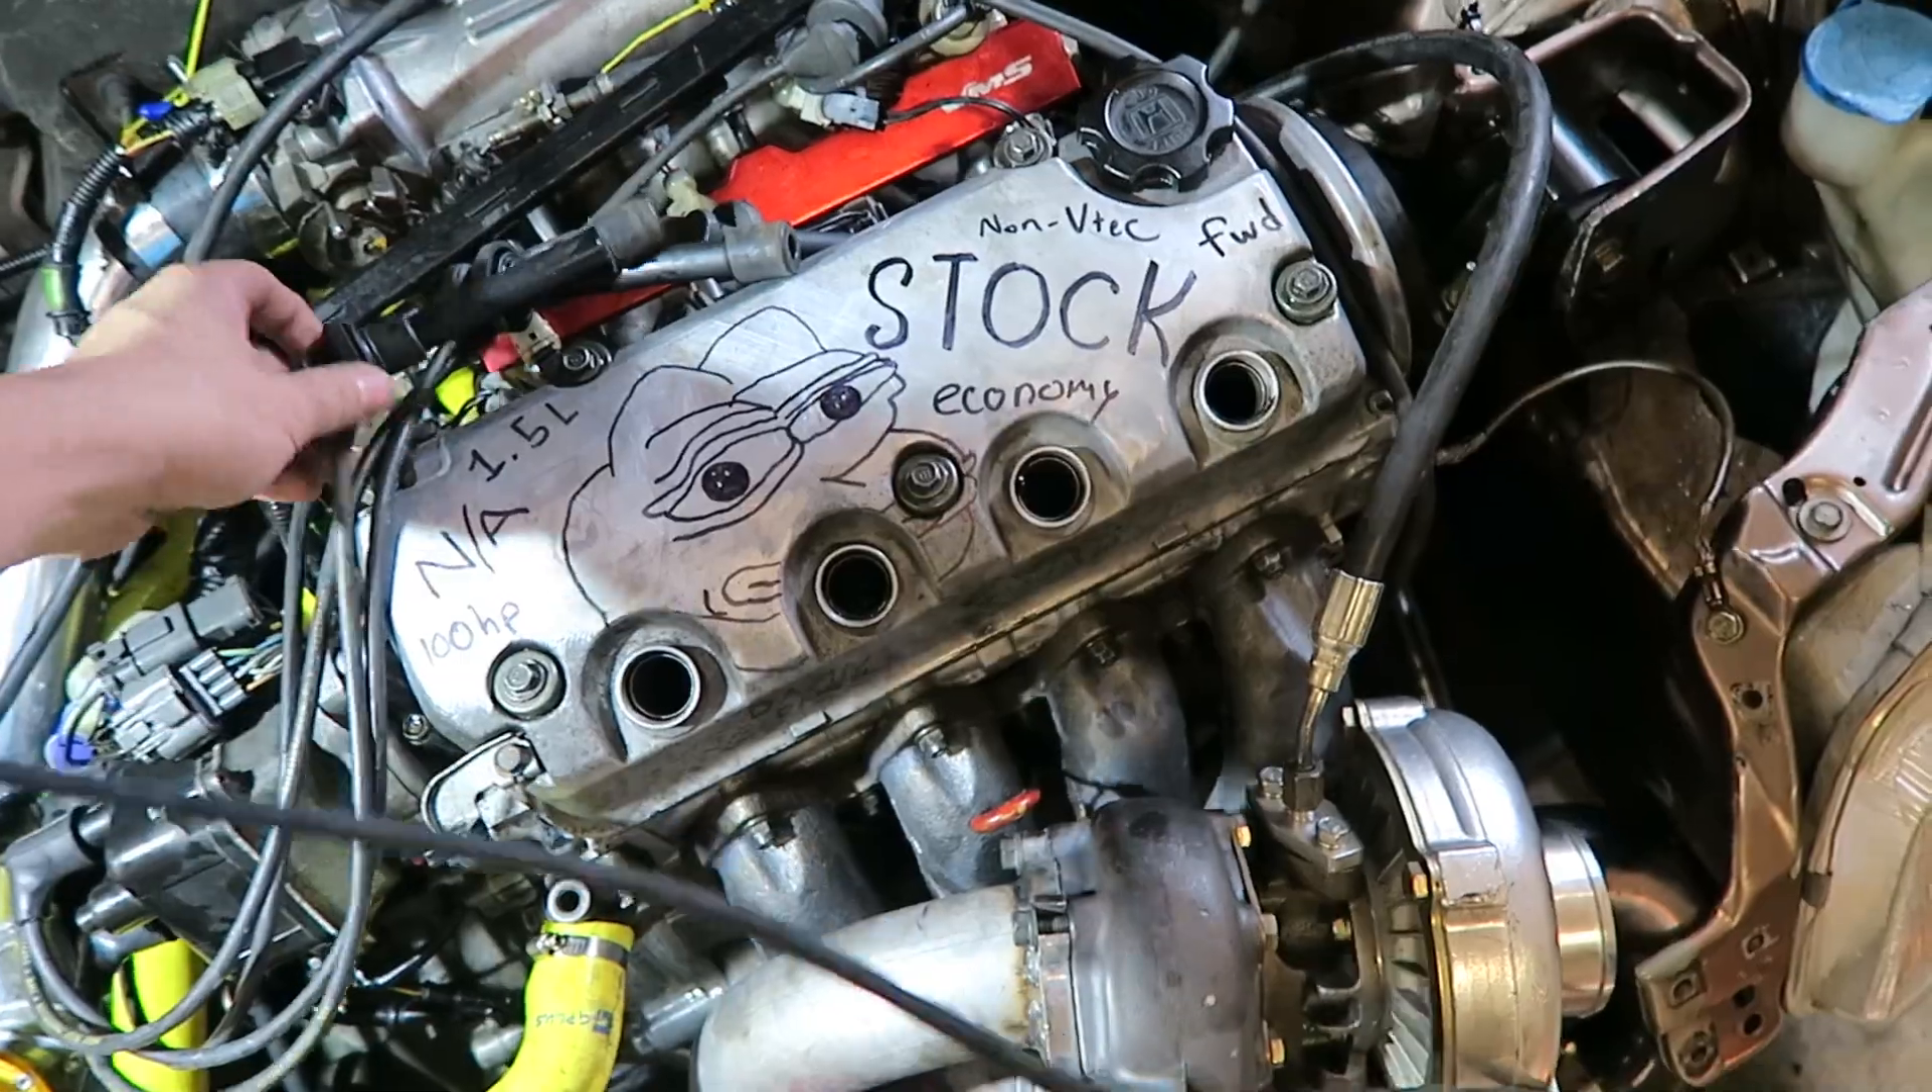I'm not sure if he's tried to start it yet but the spark plug wires aren't in there.